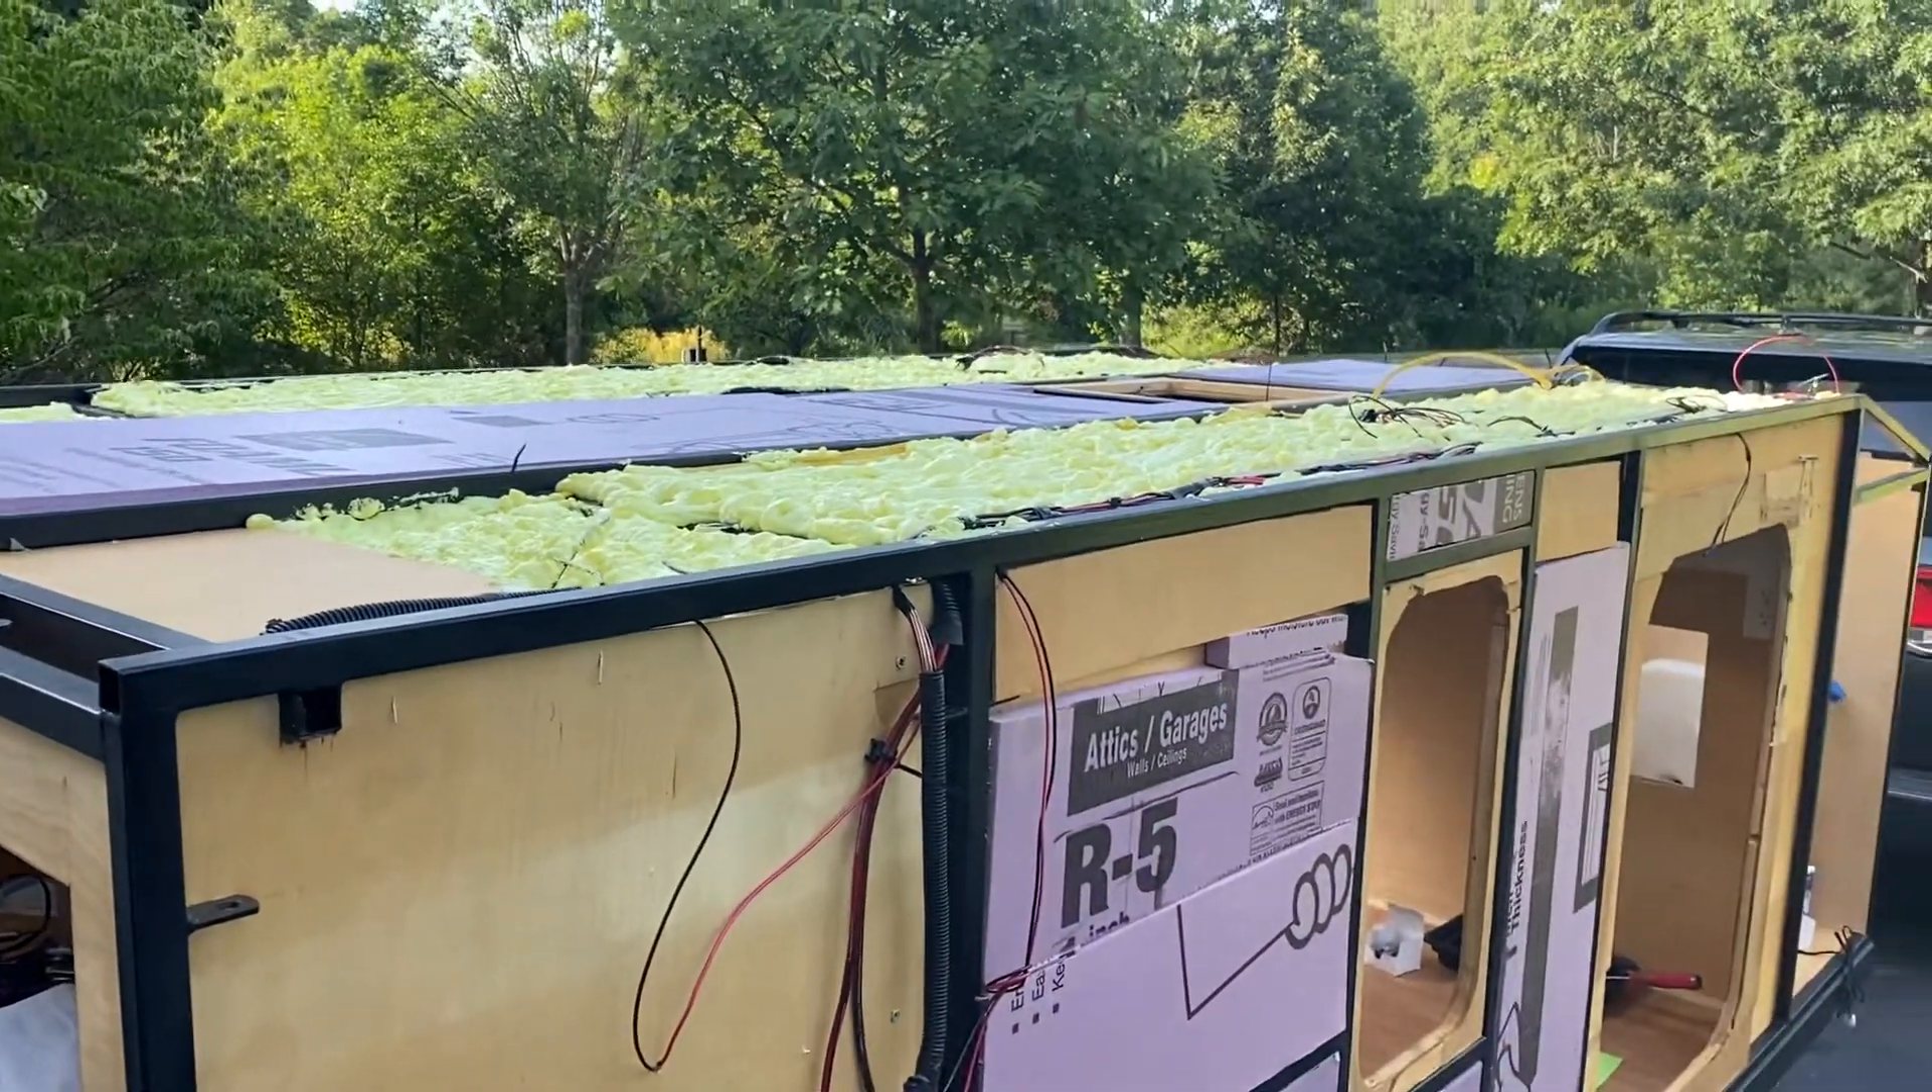Oh, and then I ran, I put insulation board on the top middle, but because I had all the wires and everything else, I put foam insulation on the top.